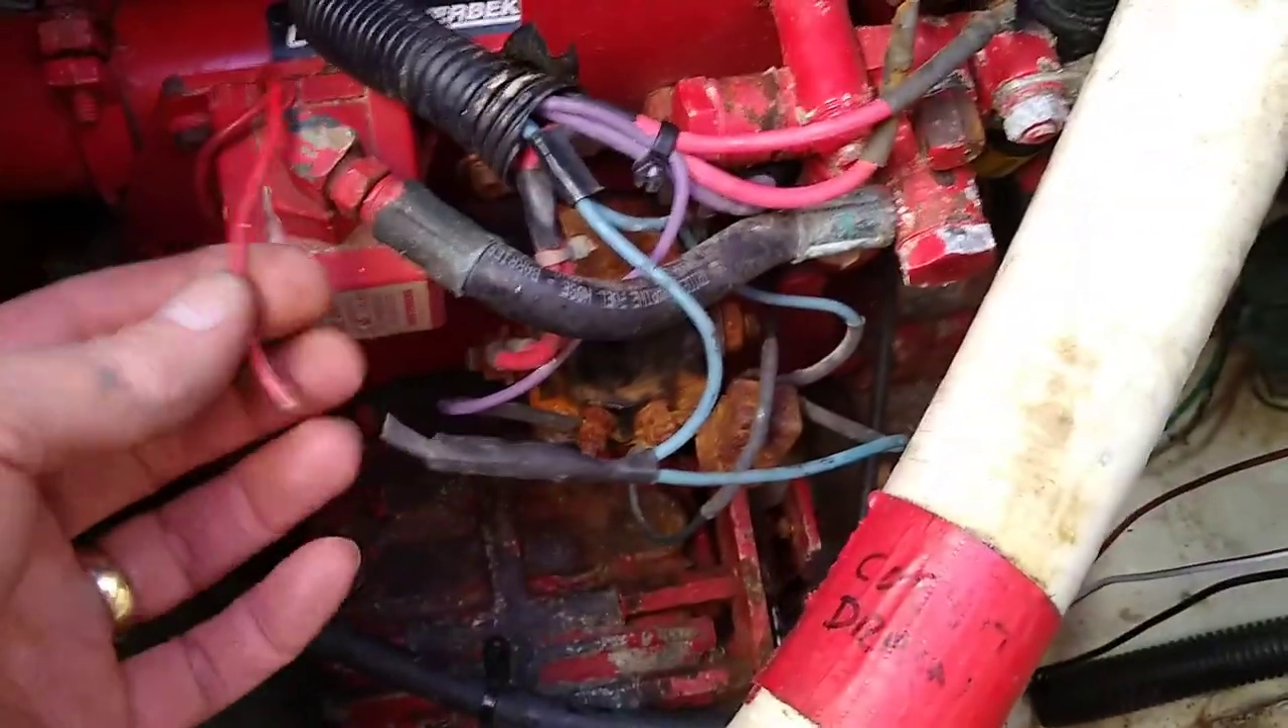Yeah so okay well some obvious problems is this electrical wire is not connected to anything and I'm not sure what that goes to.